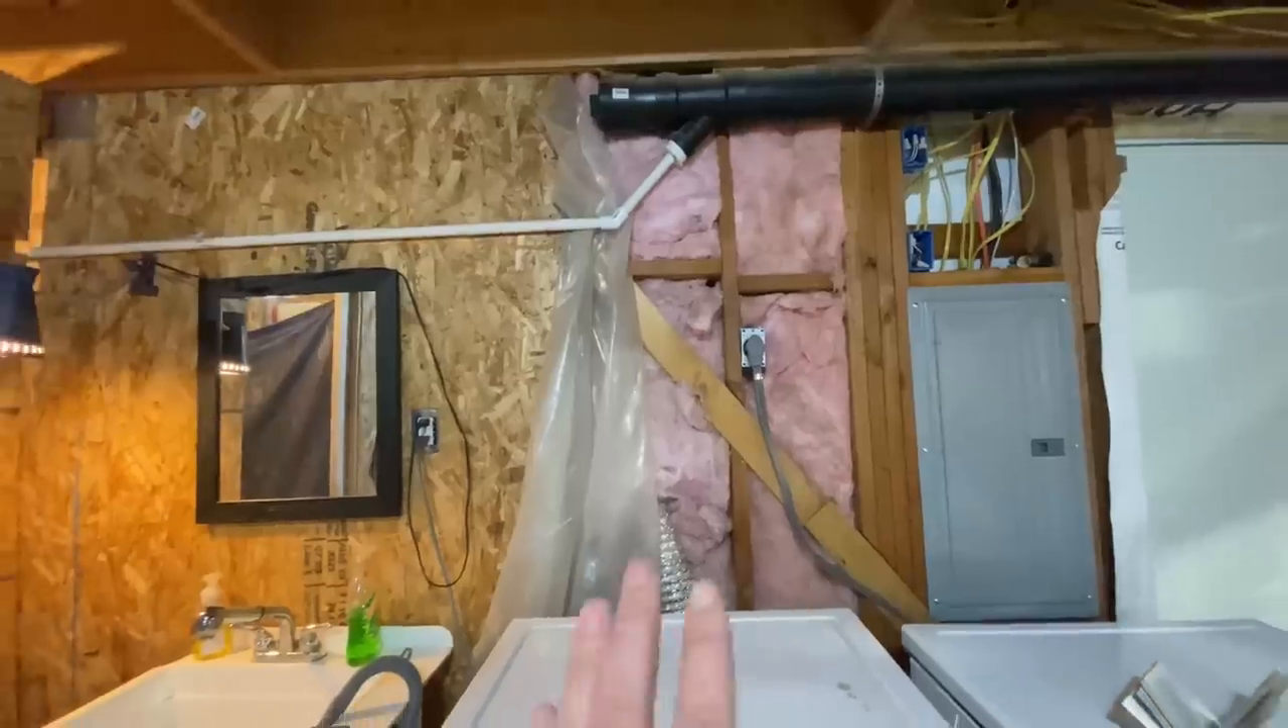This wall is partially done we didn't want to completely finish because there's some more wires that we still have to run um behind this wall before we completely close it up.